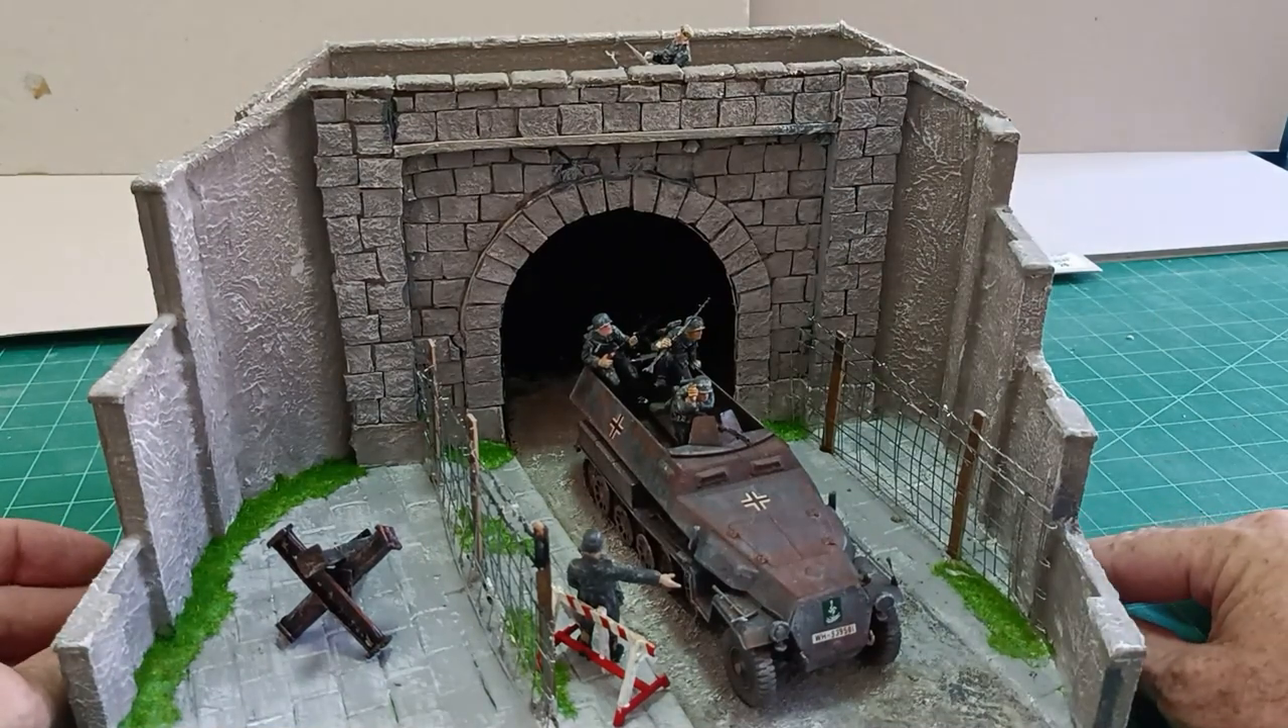So there we are all finished all the stones in place all around the tunnel portal uh side retaining walls all uh concreted looking um the road all finished.